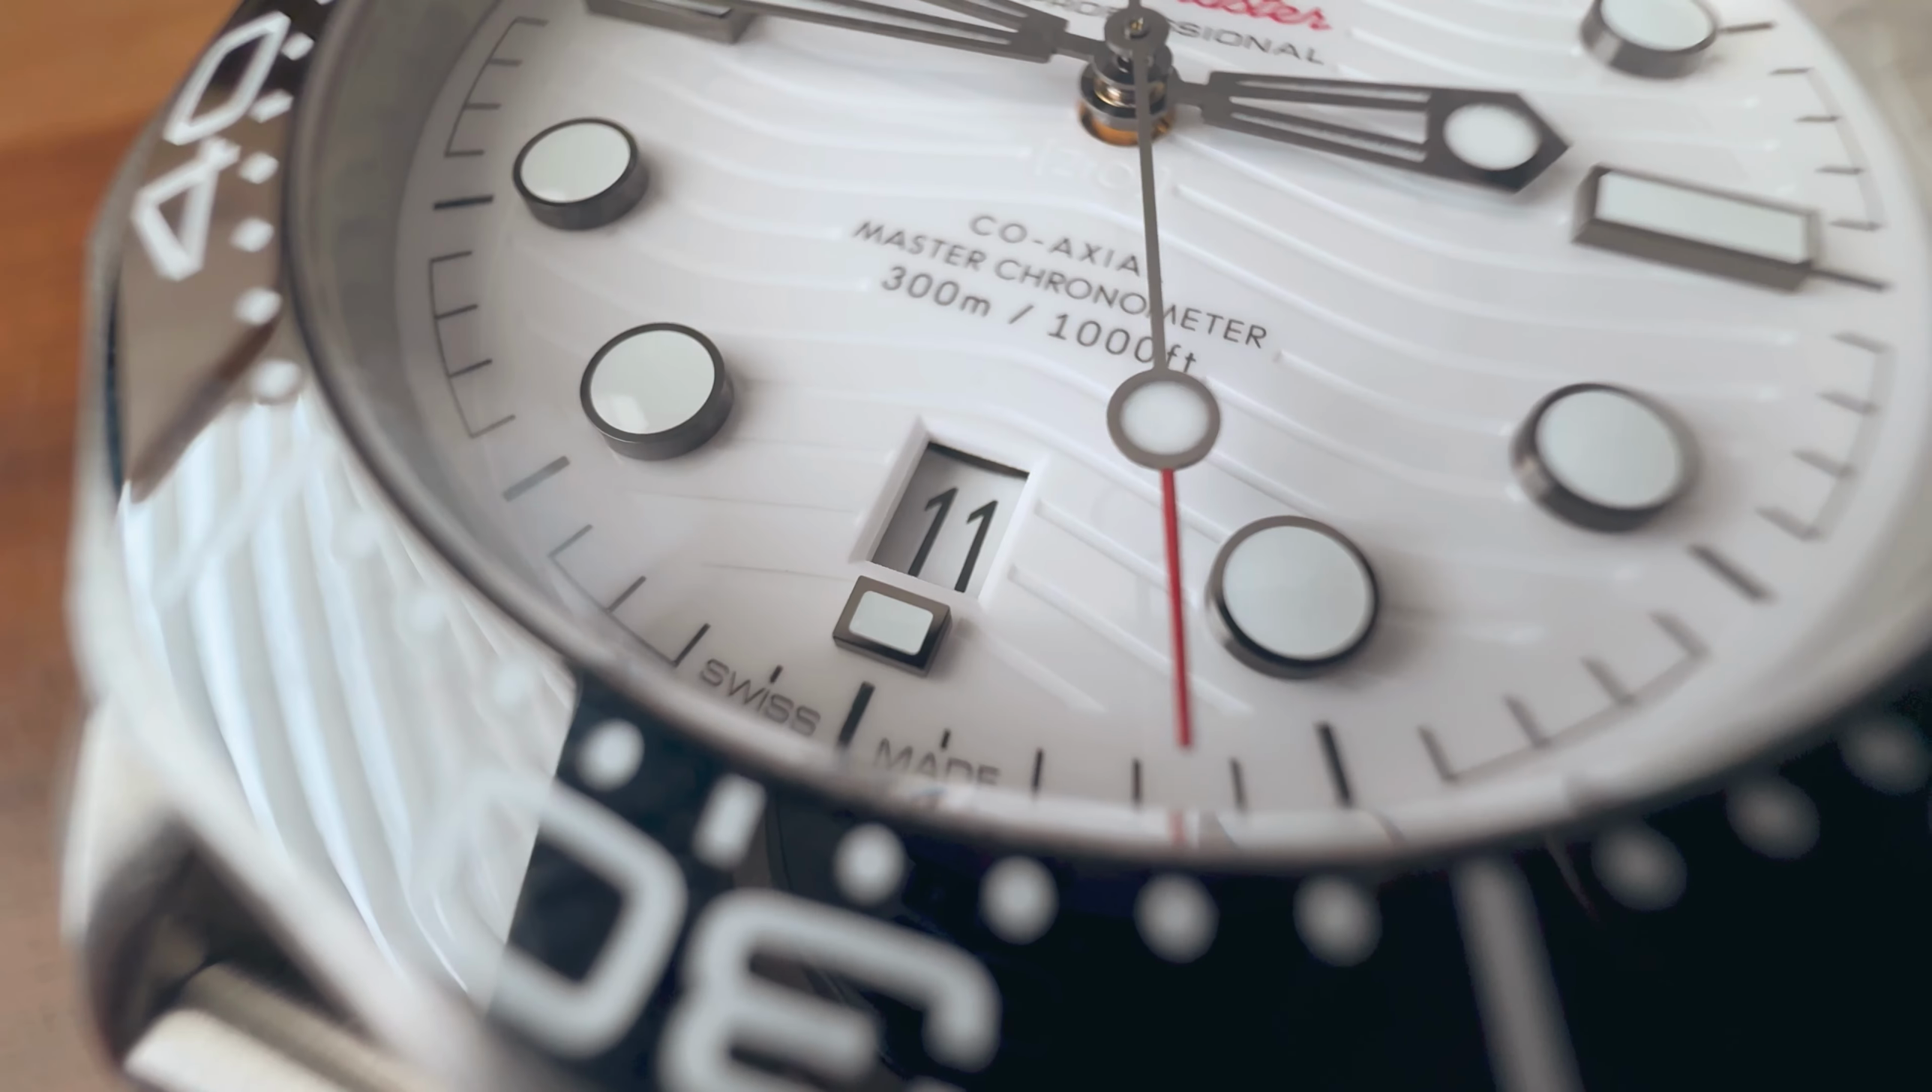There's quite a bit of space between the date disc and the window of the dial.